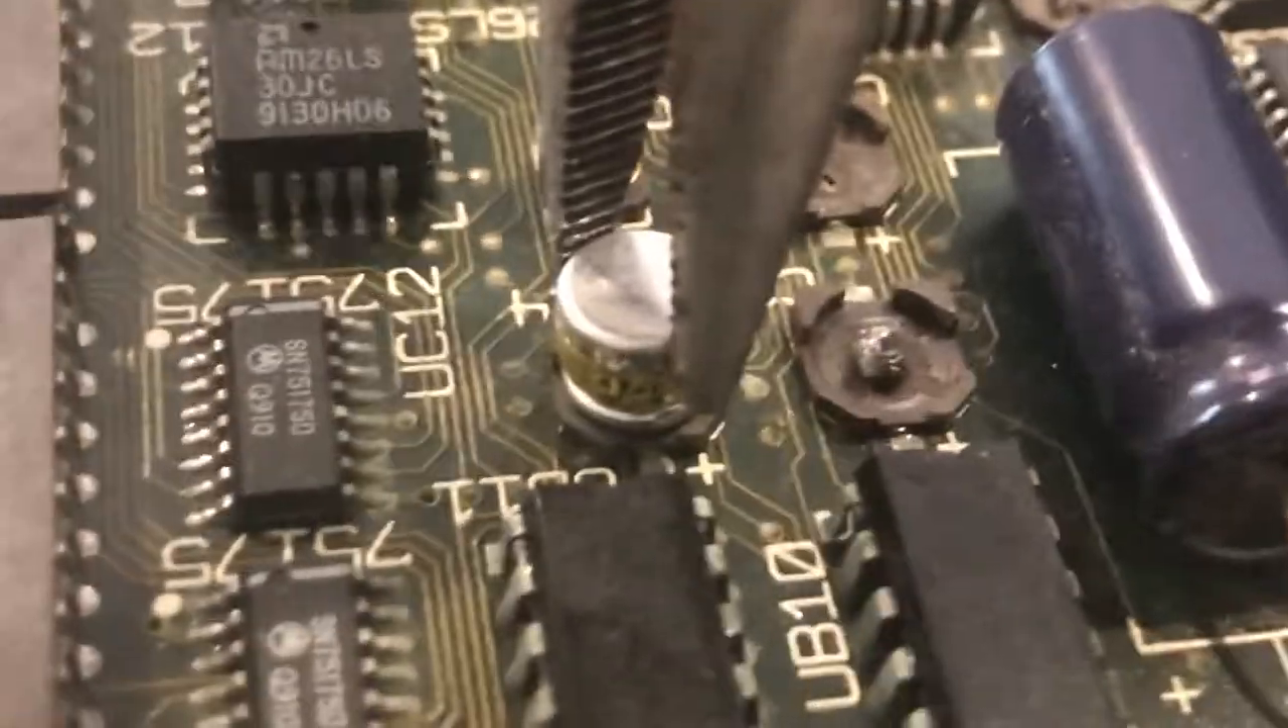So you see what's left are those plastic bases but they crumble pretty easily.